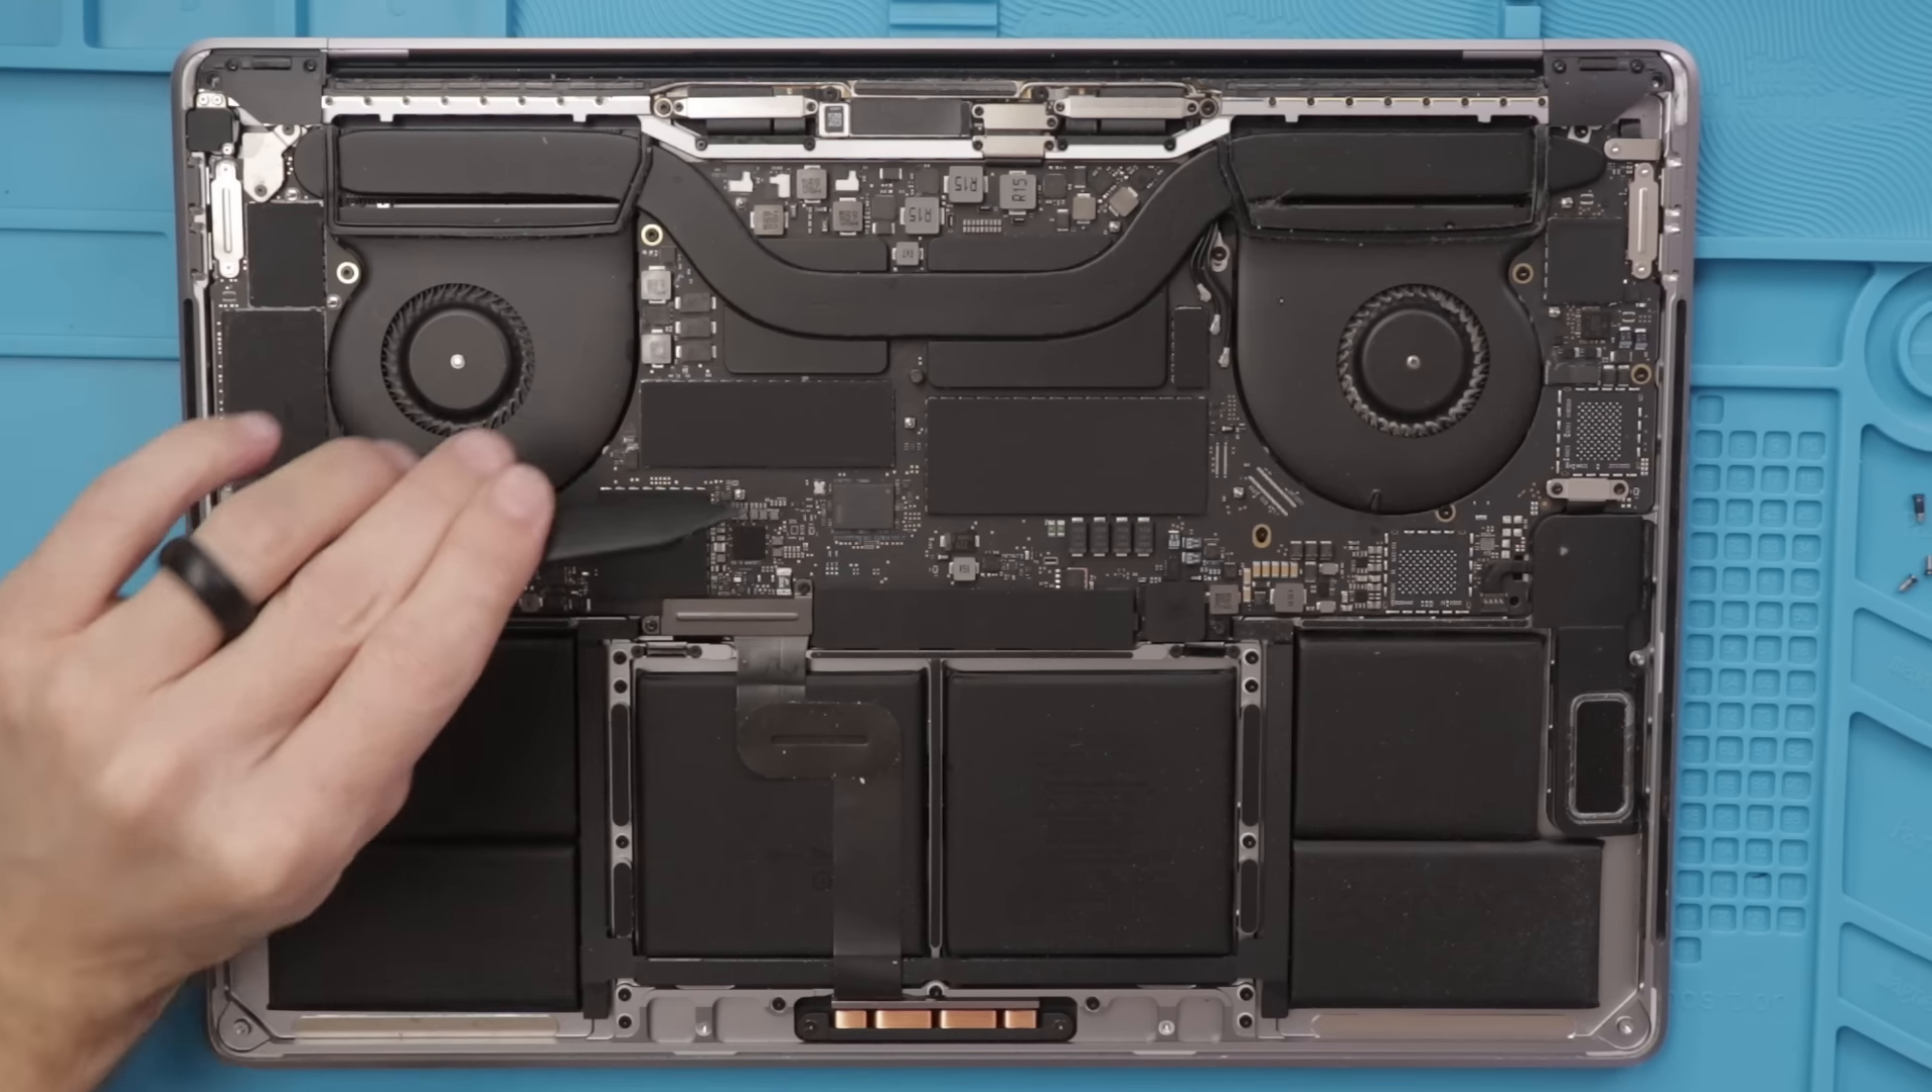But I still do need to get this motherboard out.